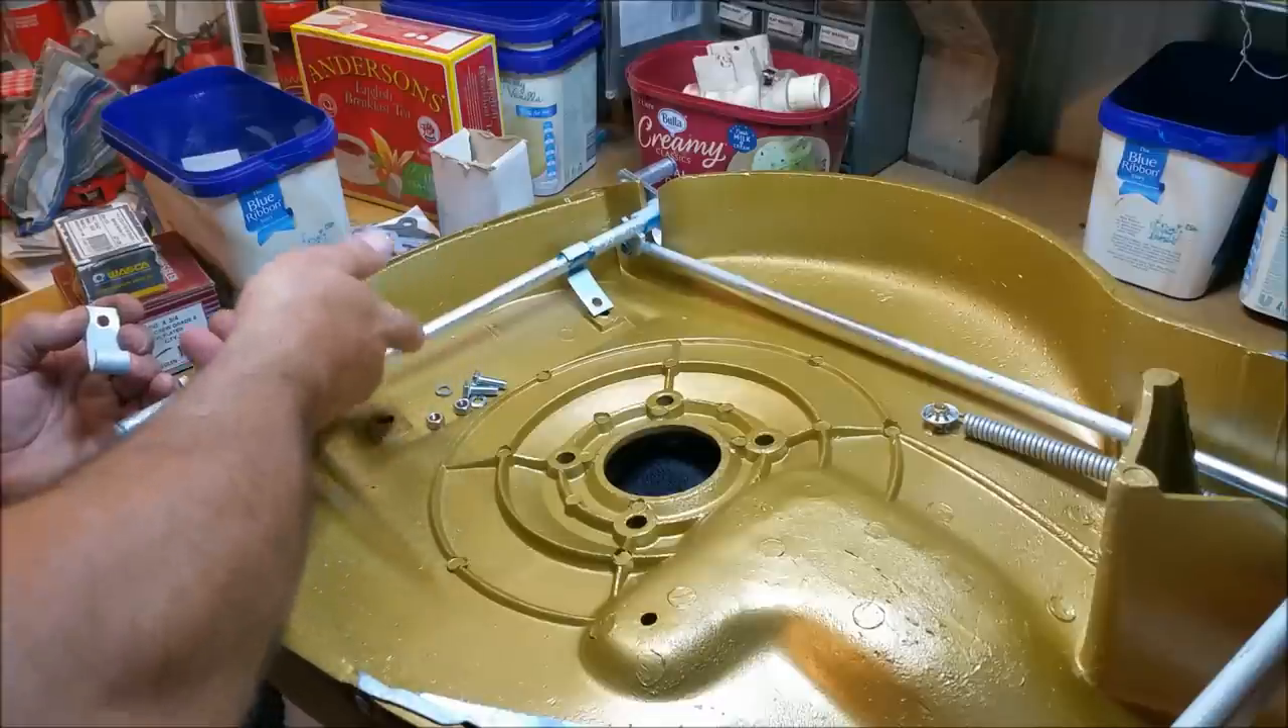And then we're pretty much finished underneath here. Except for bolting the engine up.